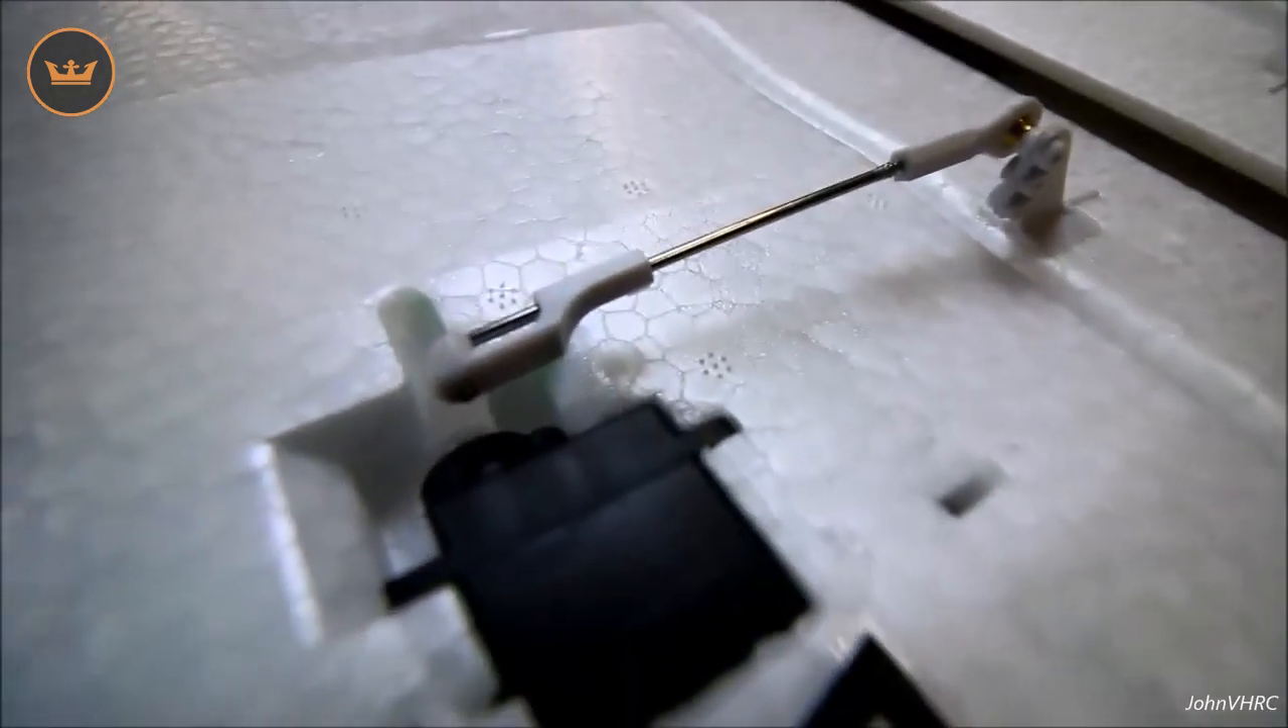Okay here we've got the flap and aileron linkages done you can see how that goes on pretty simple.